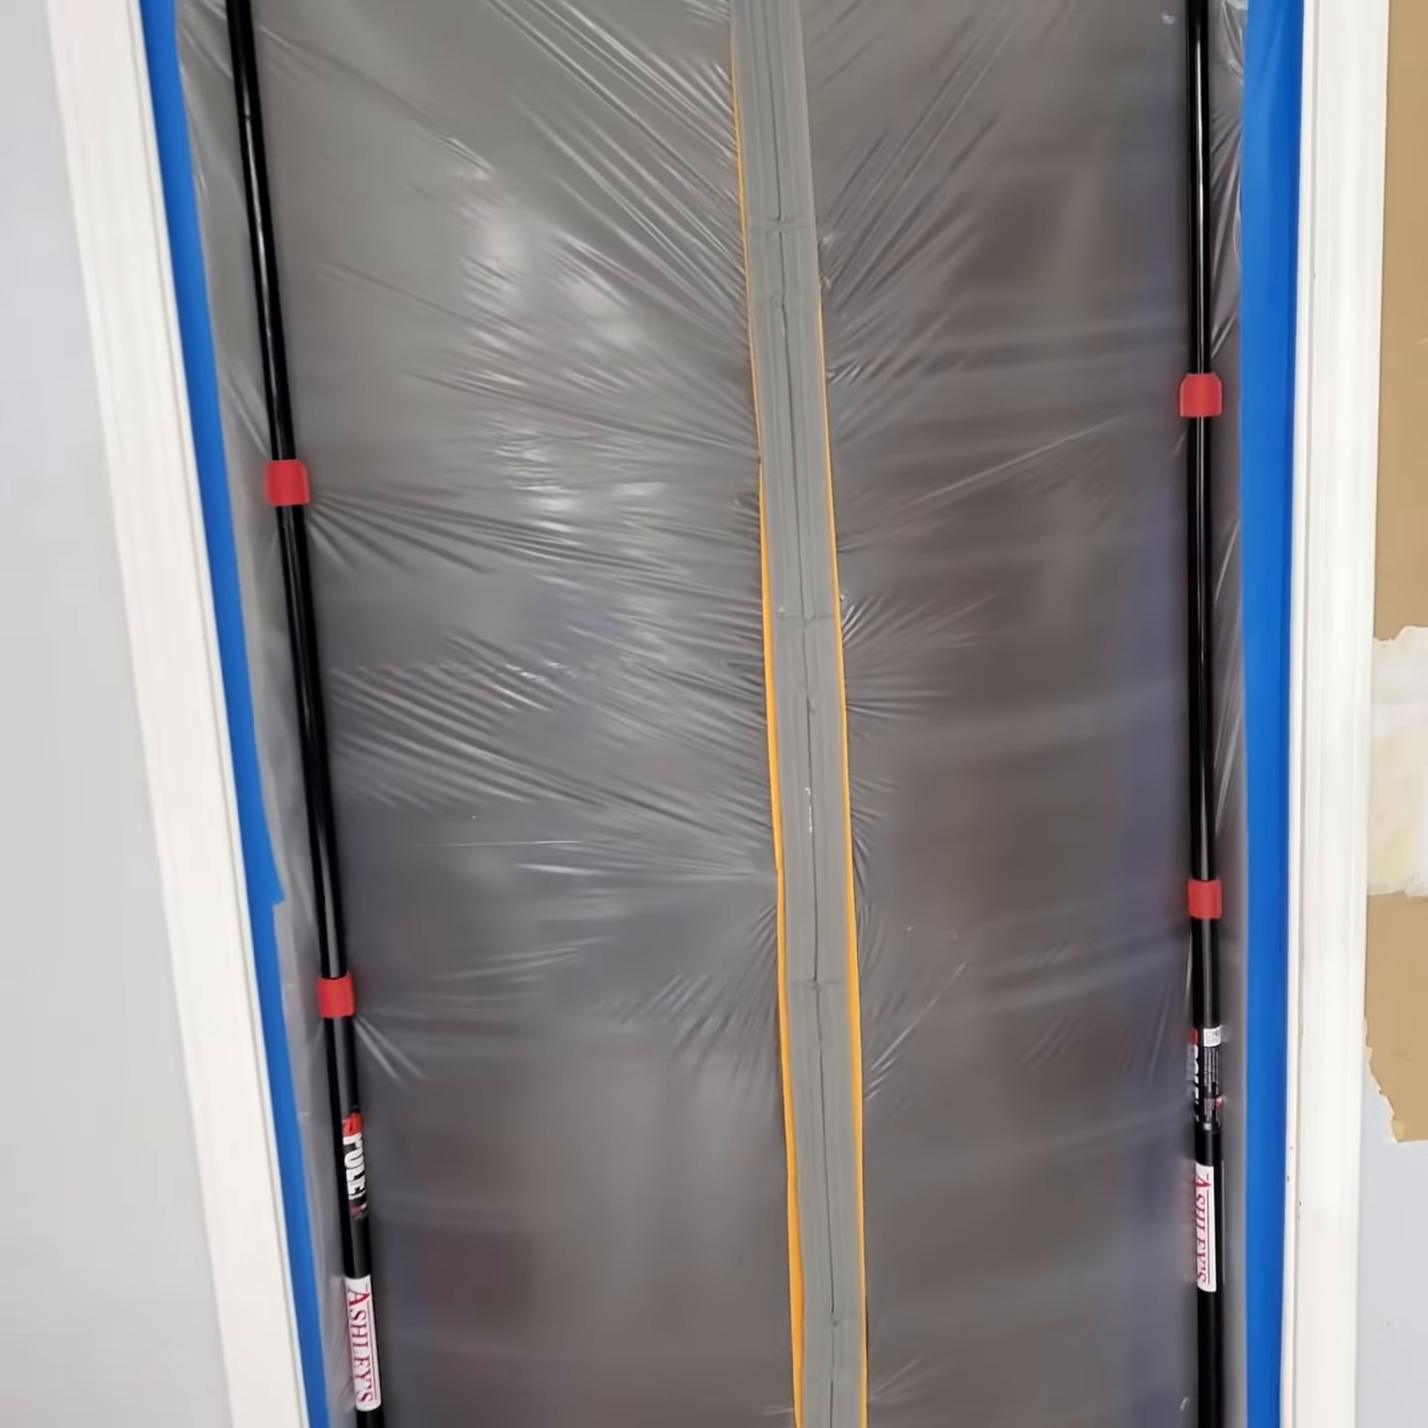We've got our zip wall set up with our magnetic door.